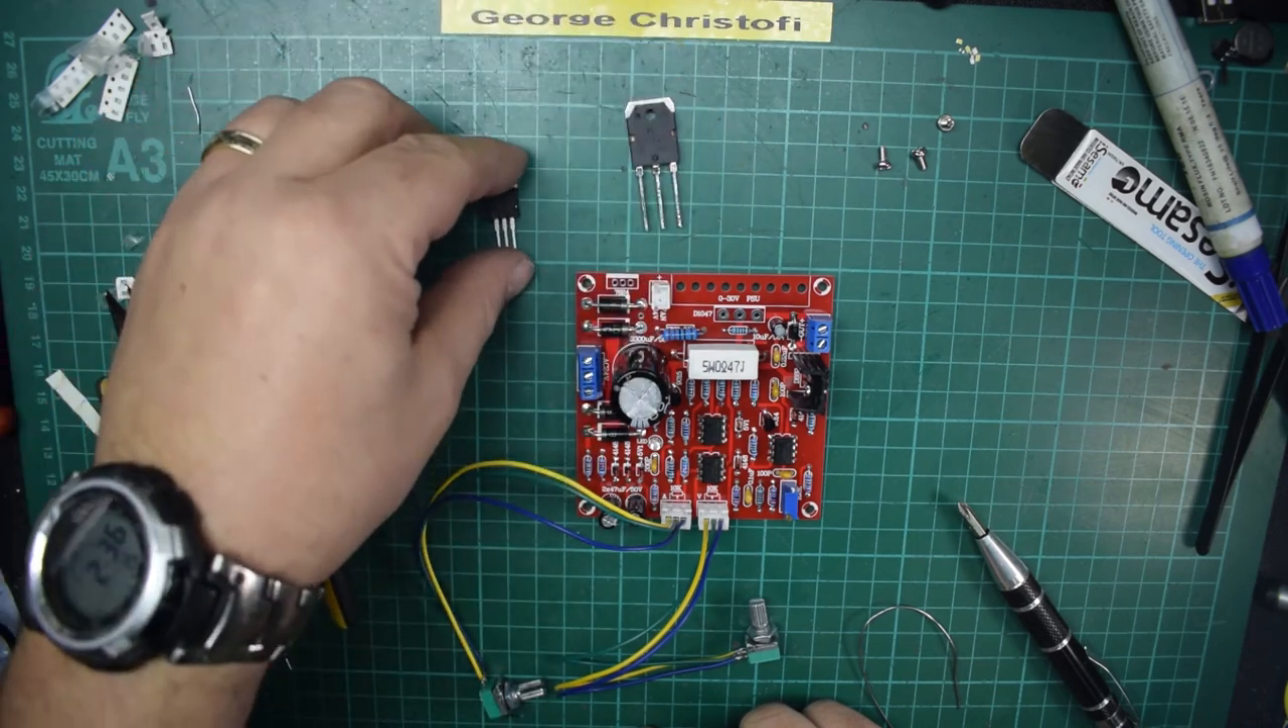As you can see there are two main components not soldered on the board.